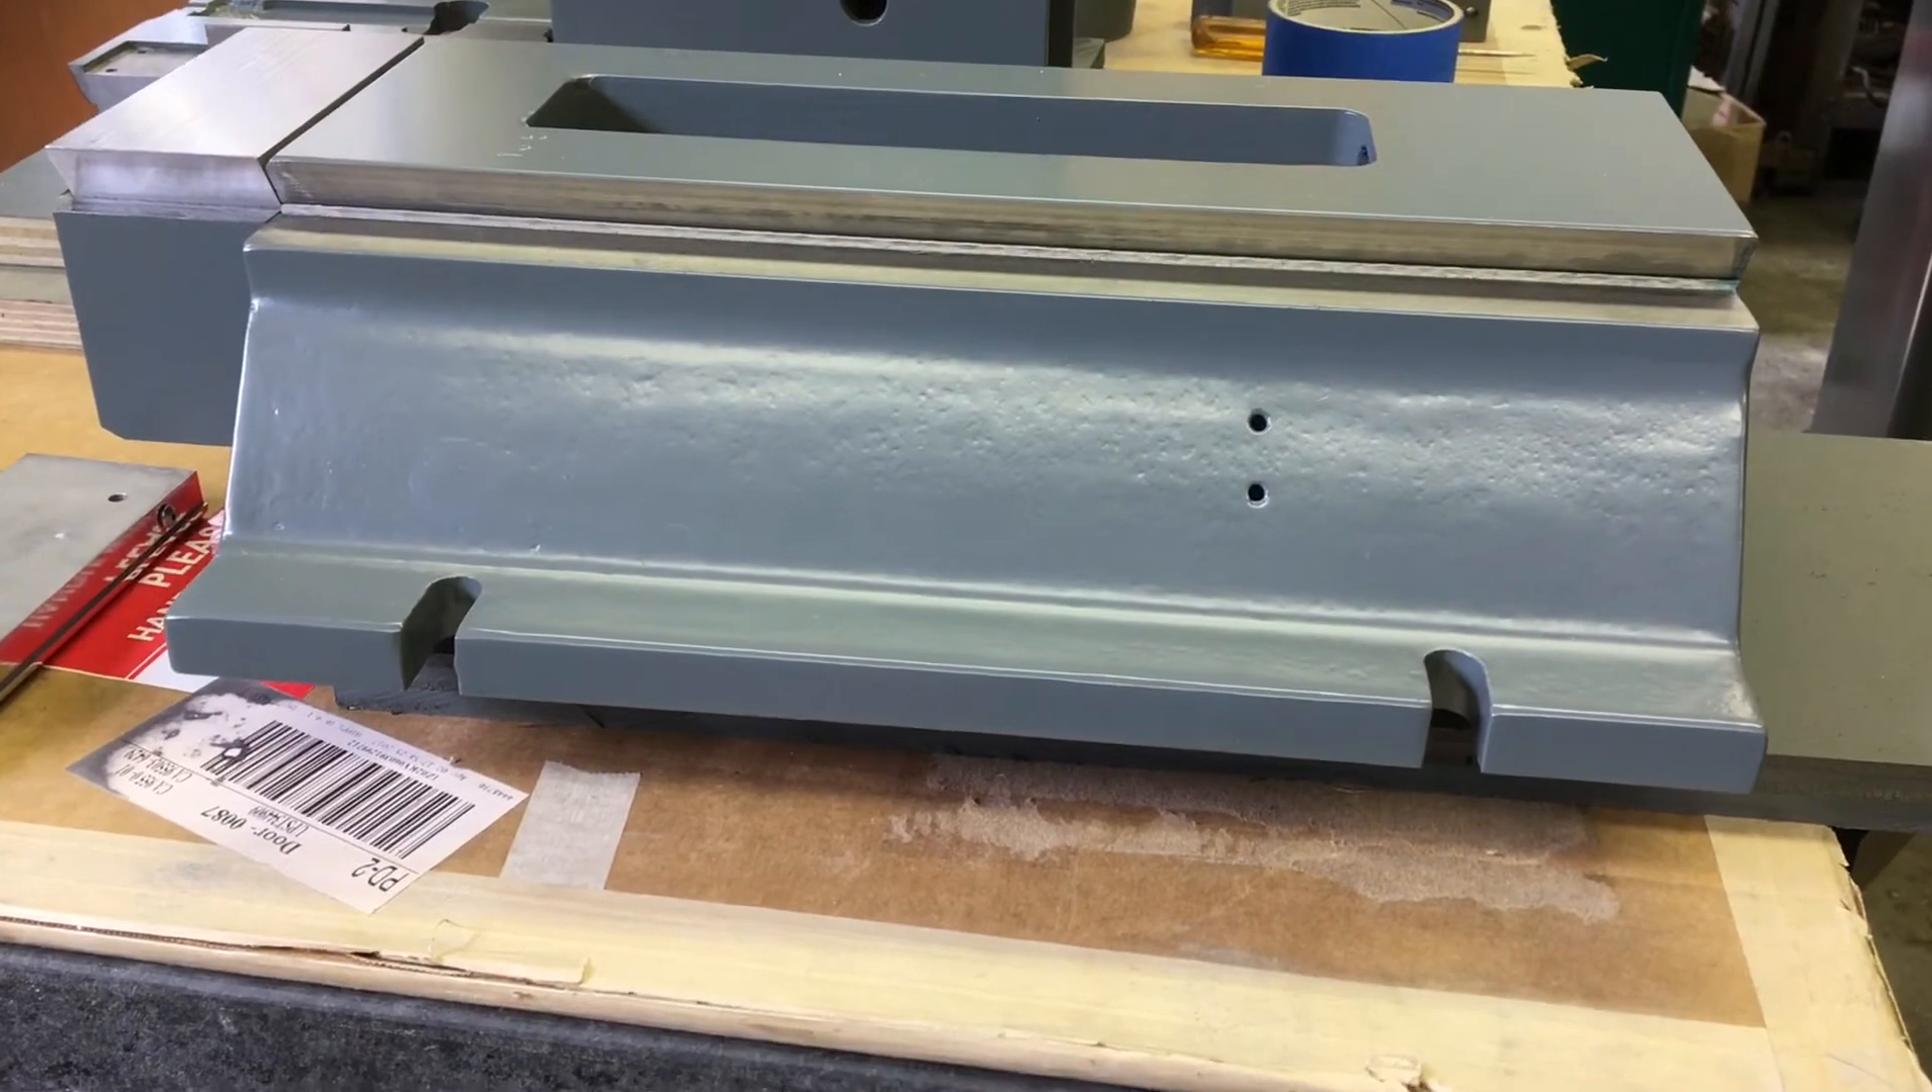Then here is the castings that still need to be assembled.